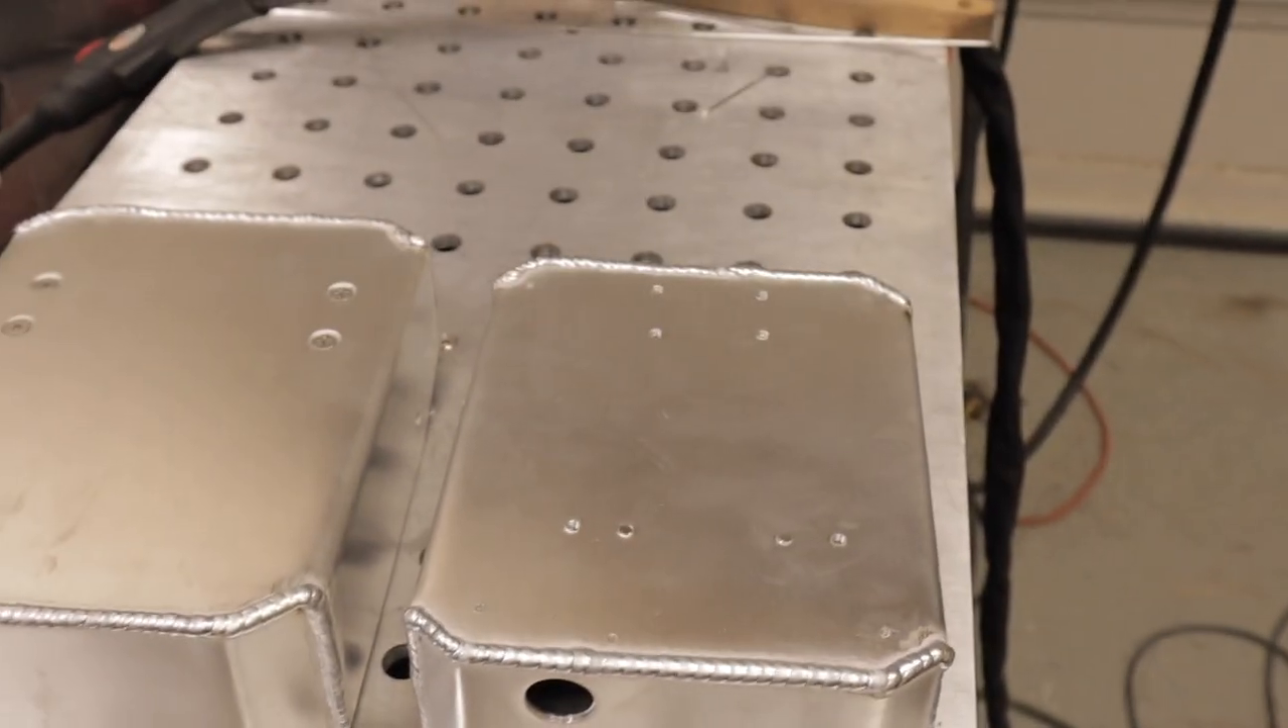I got all my plates welded on and now i'm ready to clean everything up.